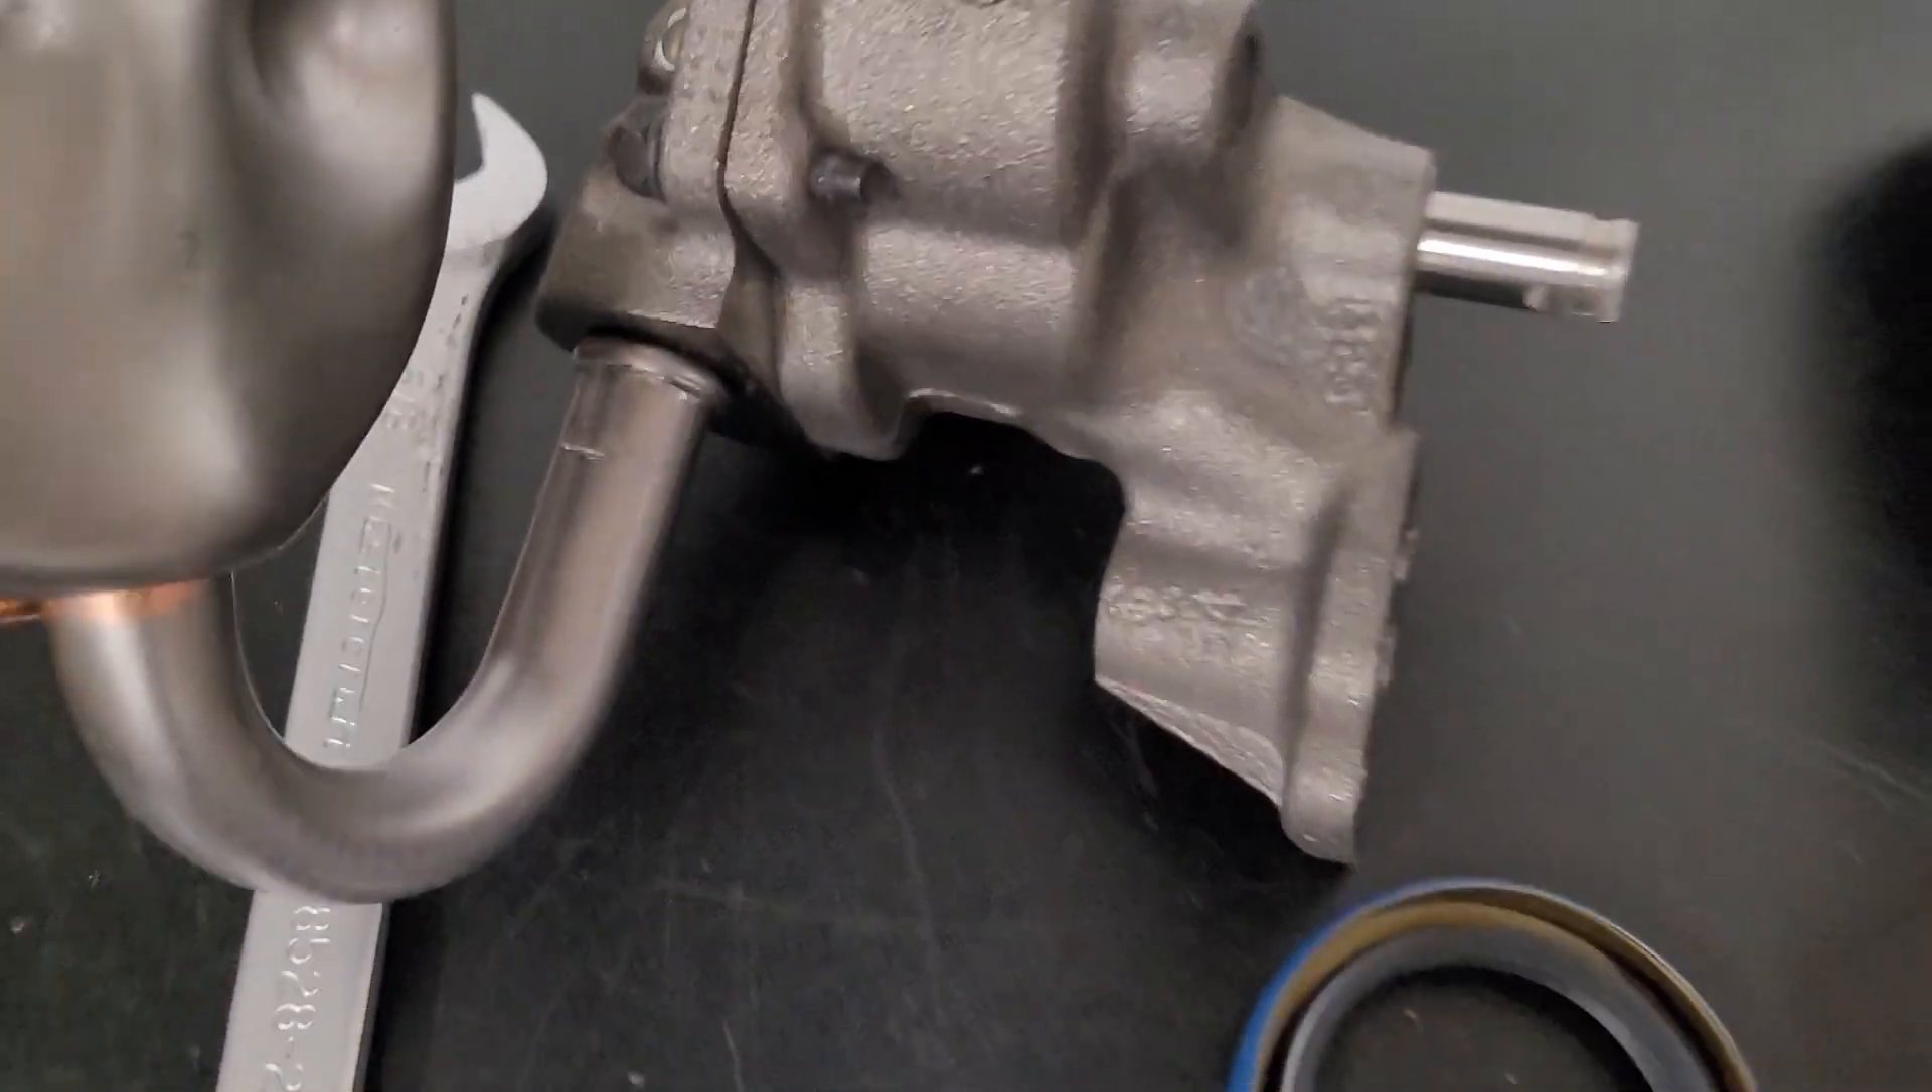And, uh, we have our oil pump pickup on our oil pump there.